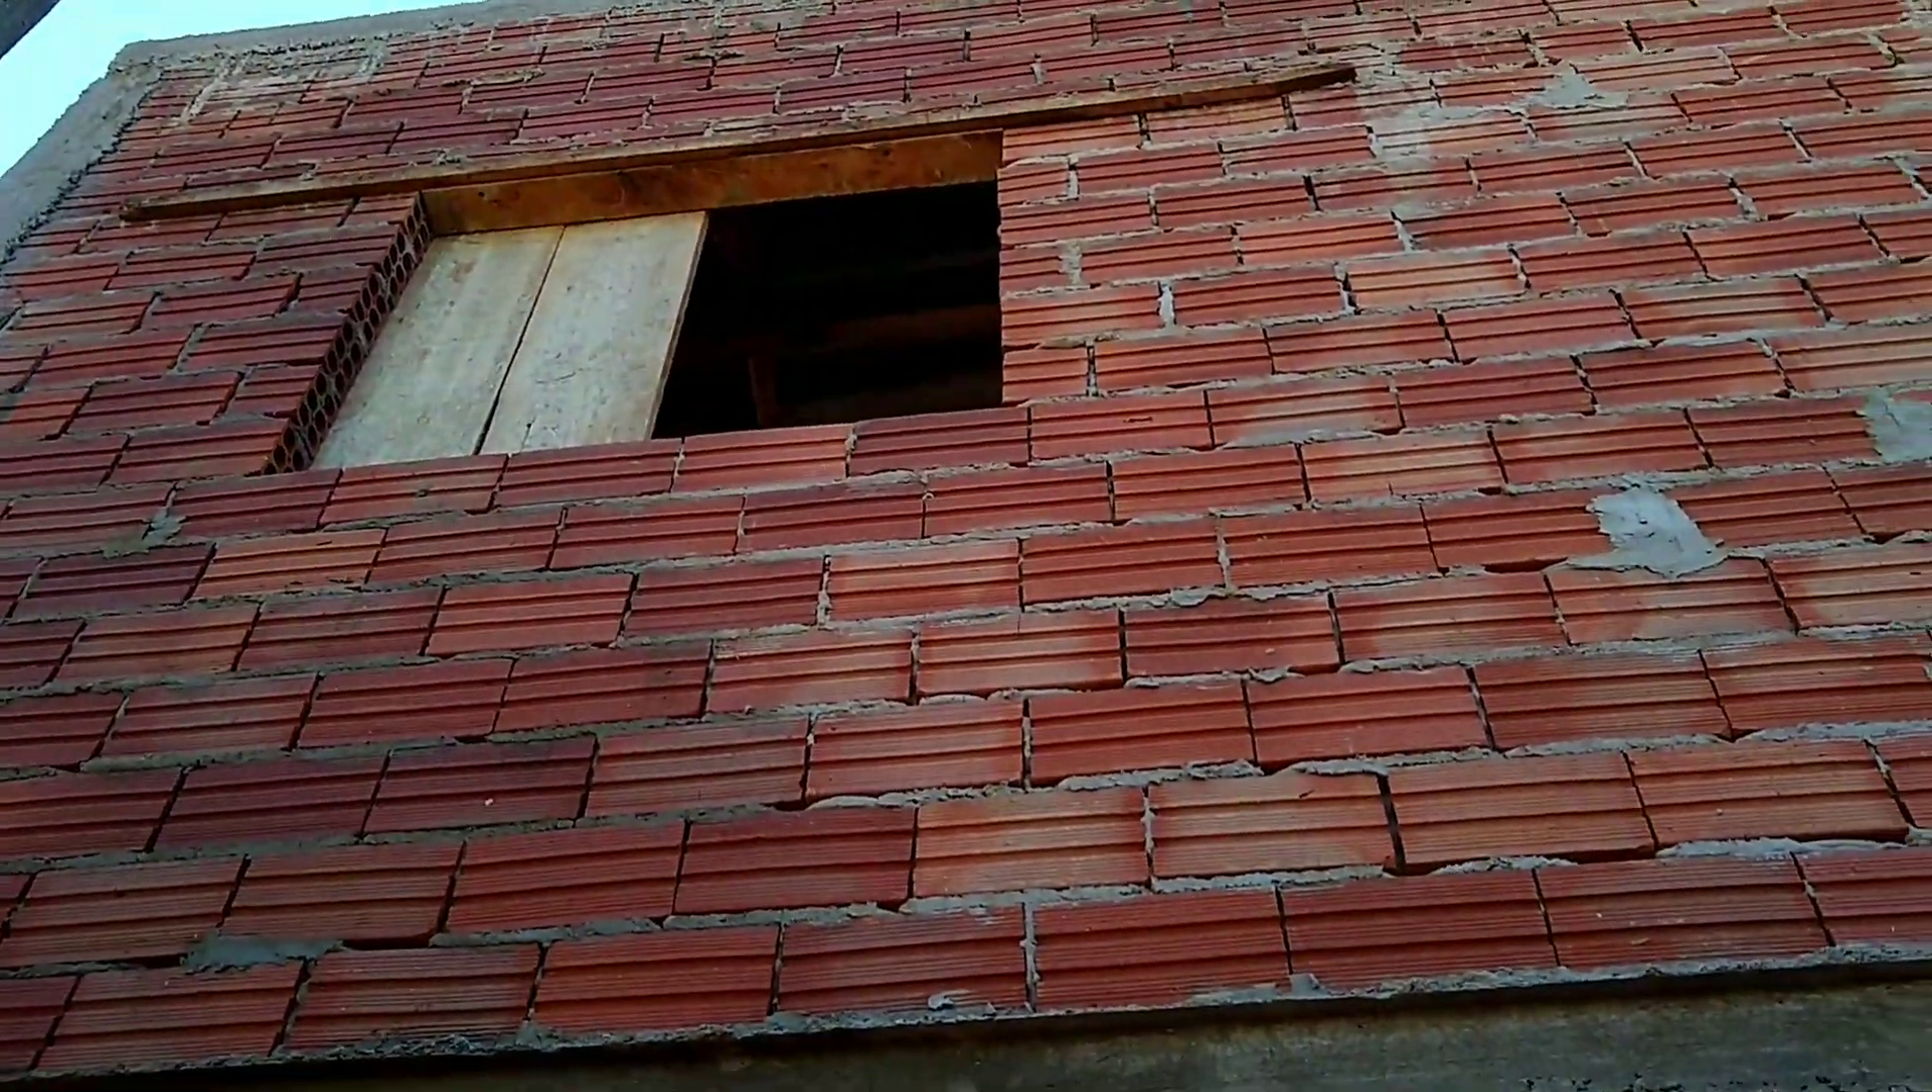Lá em cima é o quarto do Zepp Que ainda falta colocar a janela também.